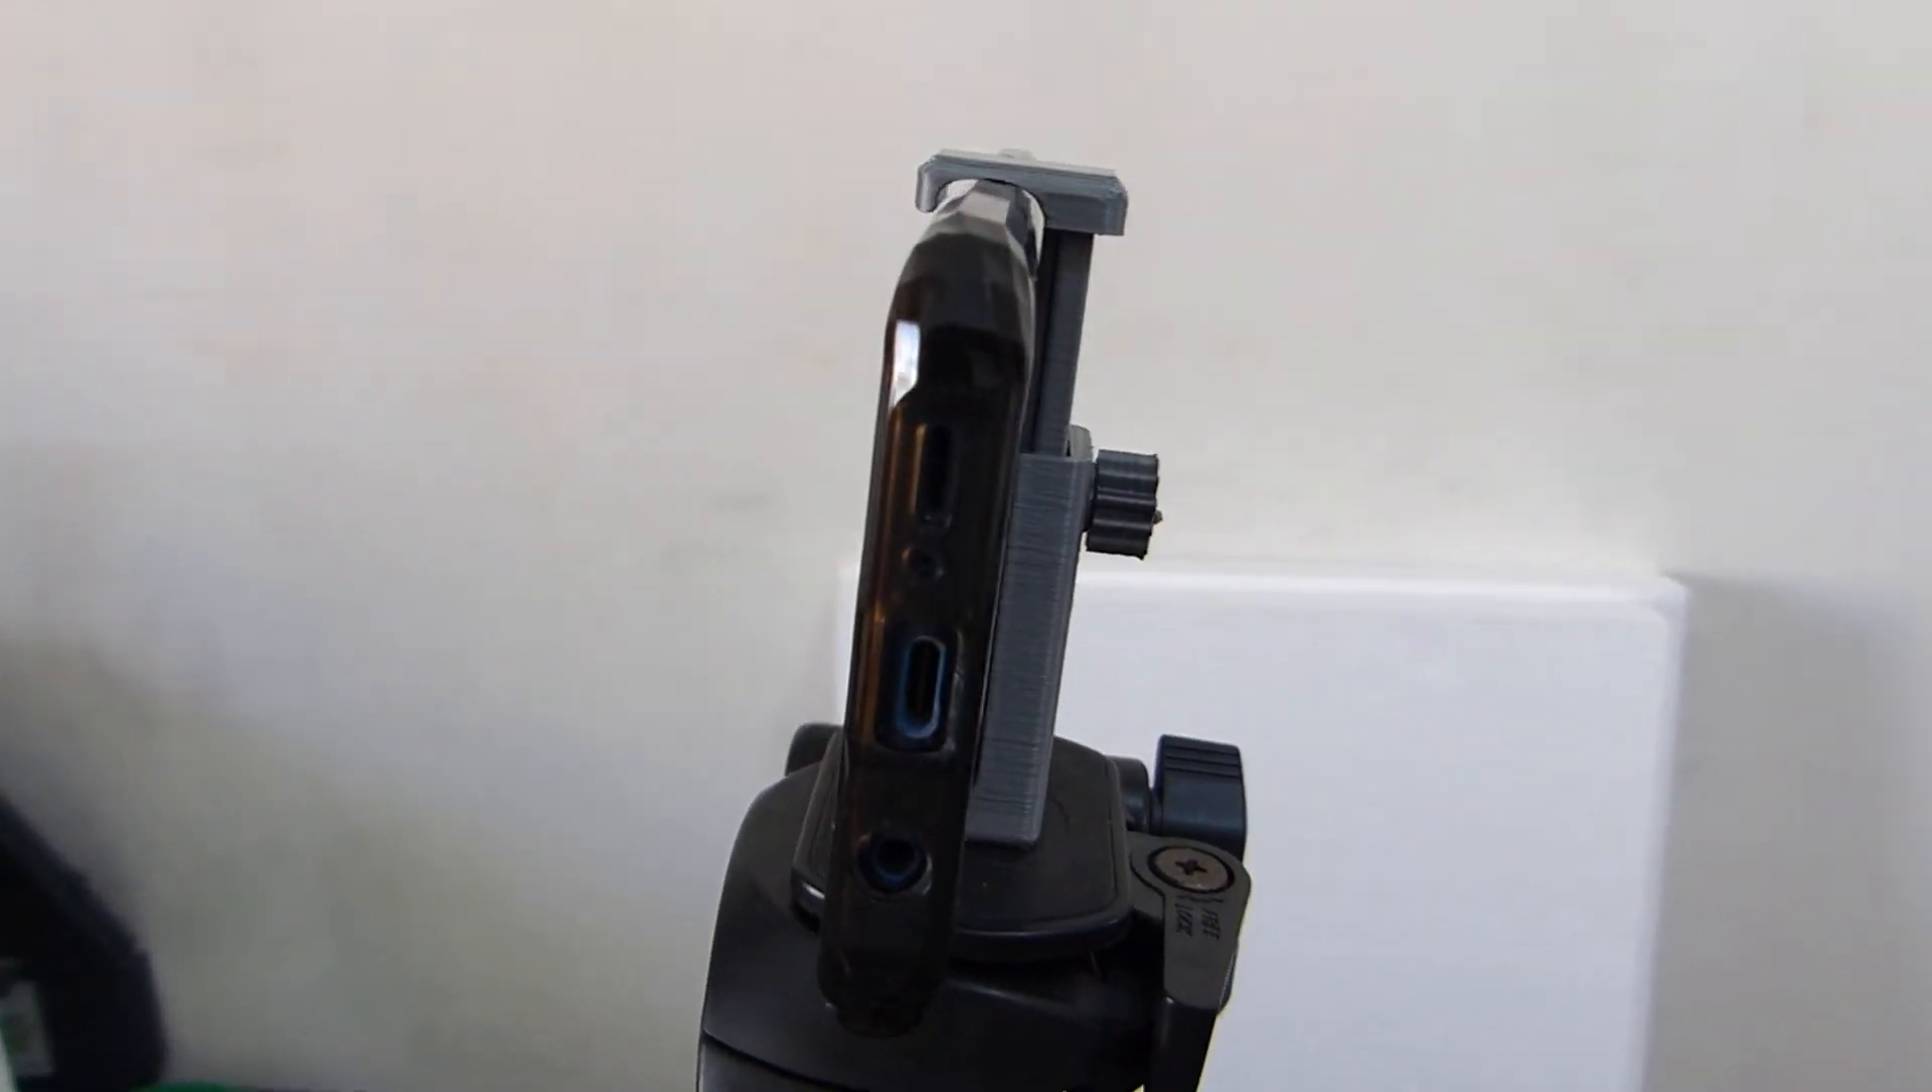And there you have it, a fully assembled, easy to make, 3D printed tripod mount.